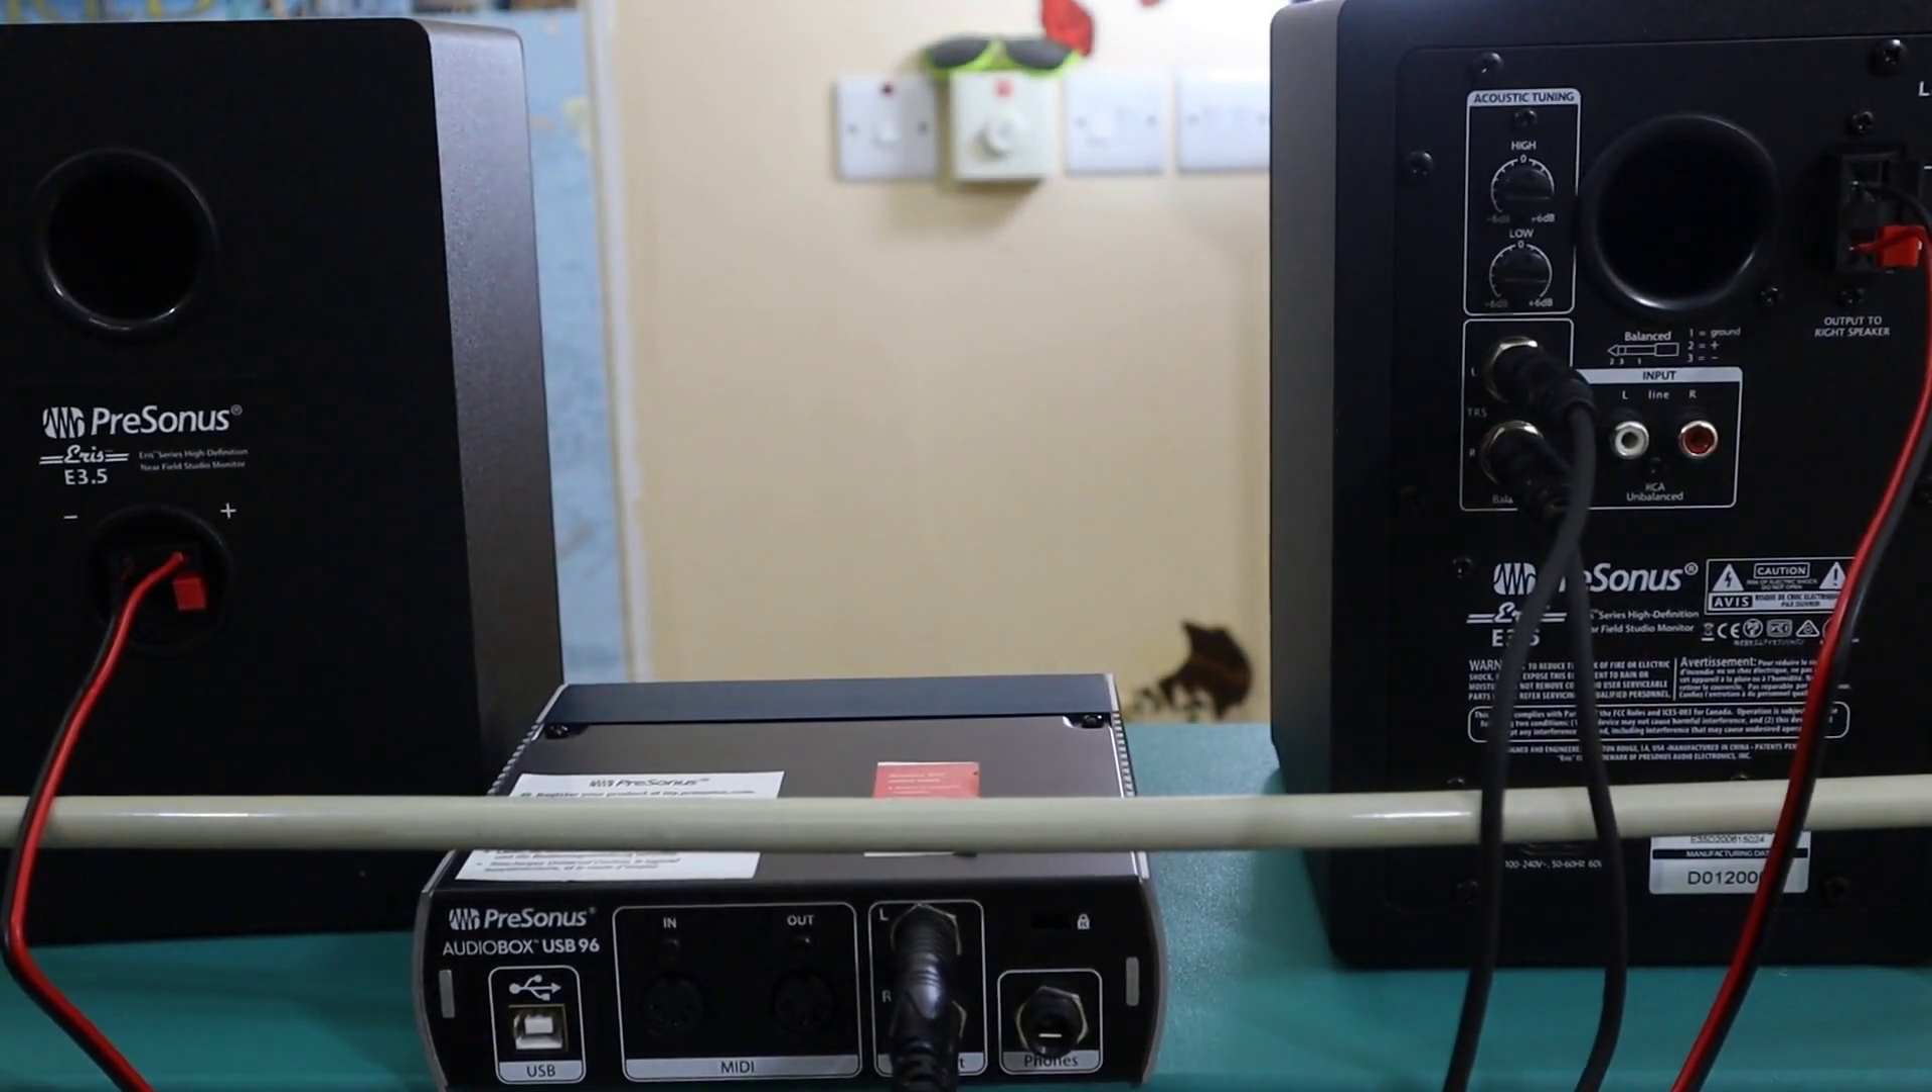Okay so now our speakers are connected with each other and with the sound card.